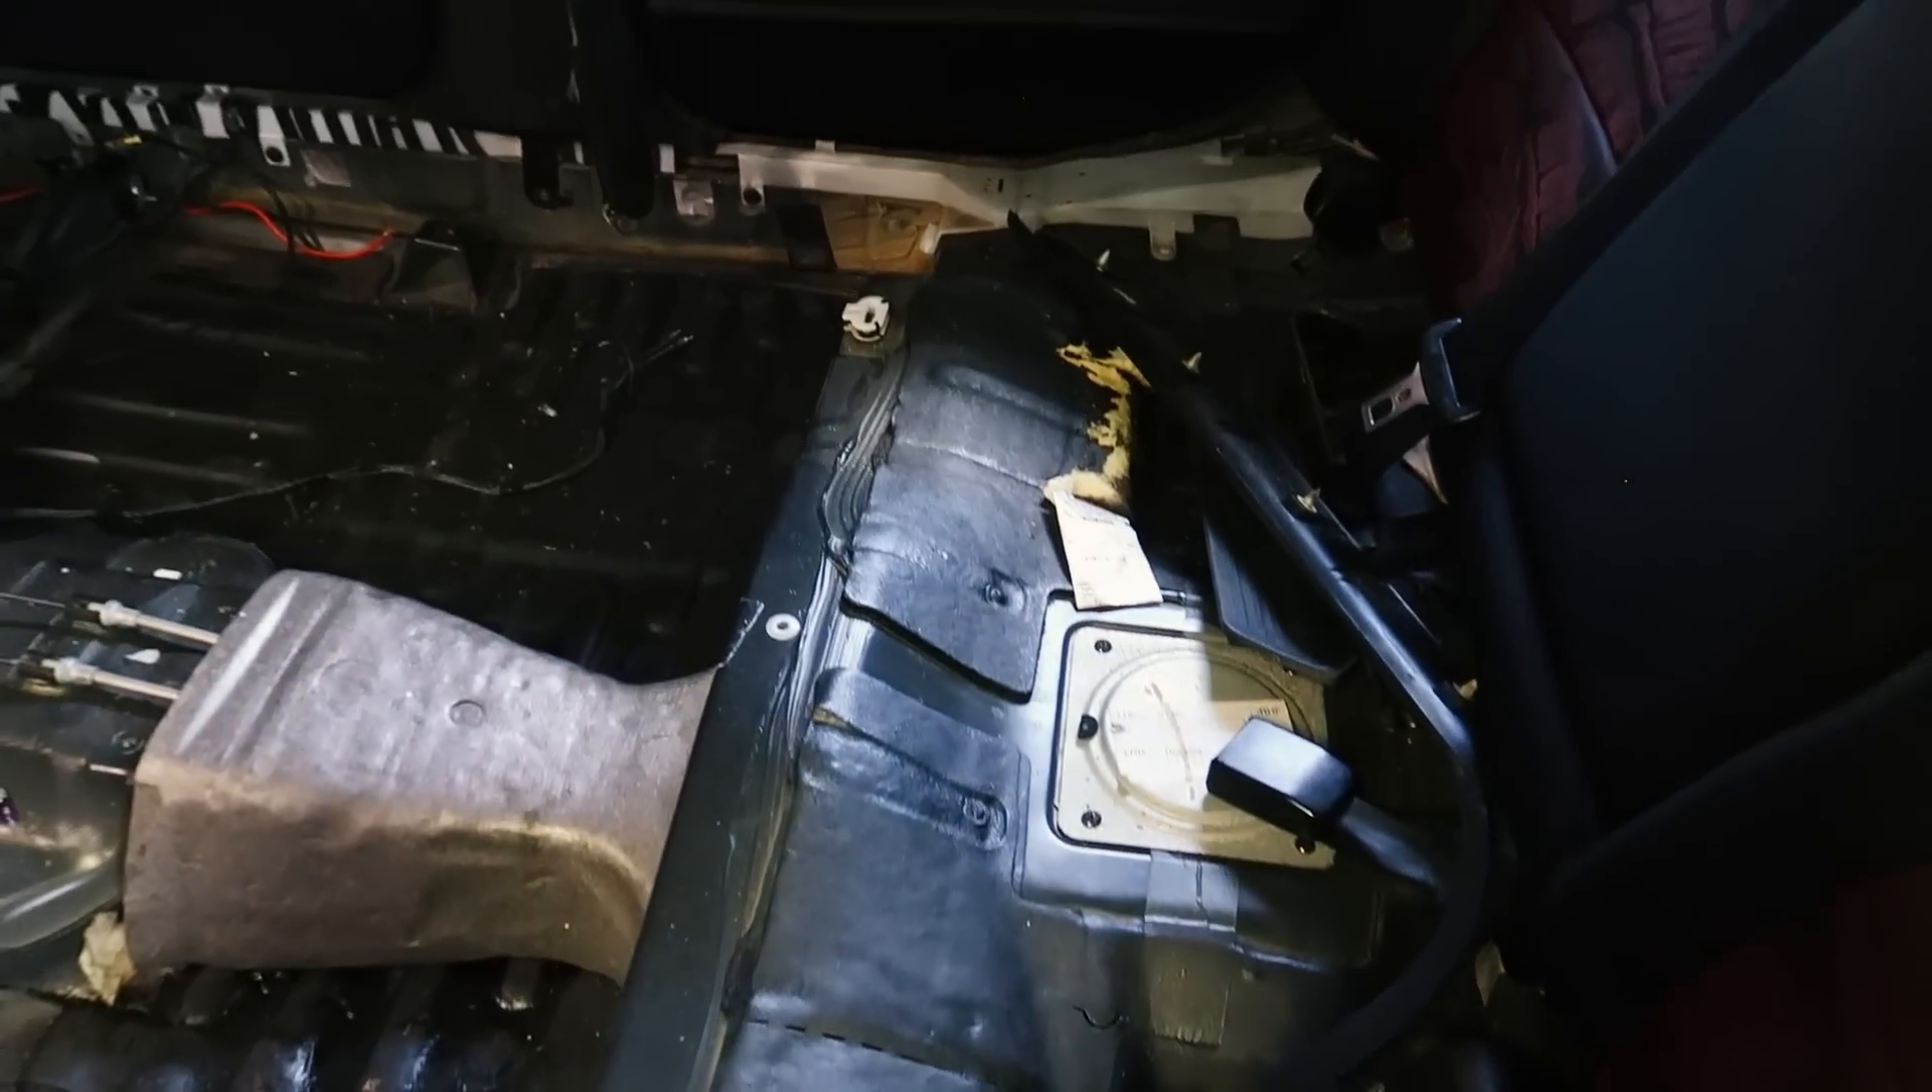So we got the interior stripped out we got the carpet stripped out.